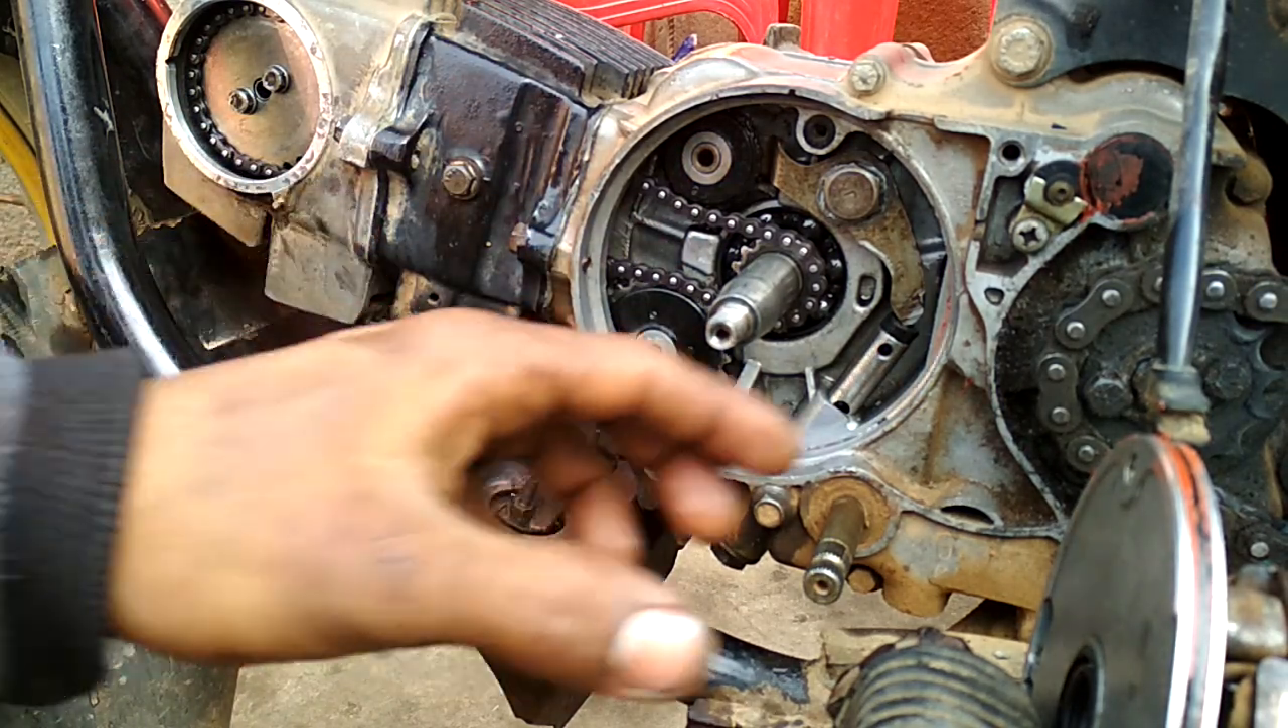कंप्लेट हम इधर टाइमिंग चेन फिटिंग कर दी हैं।